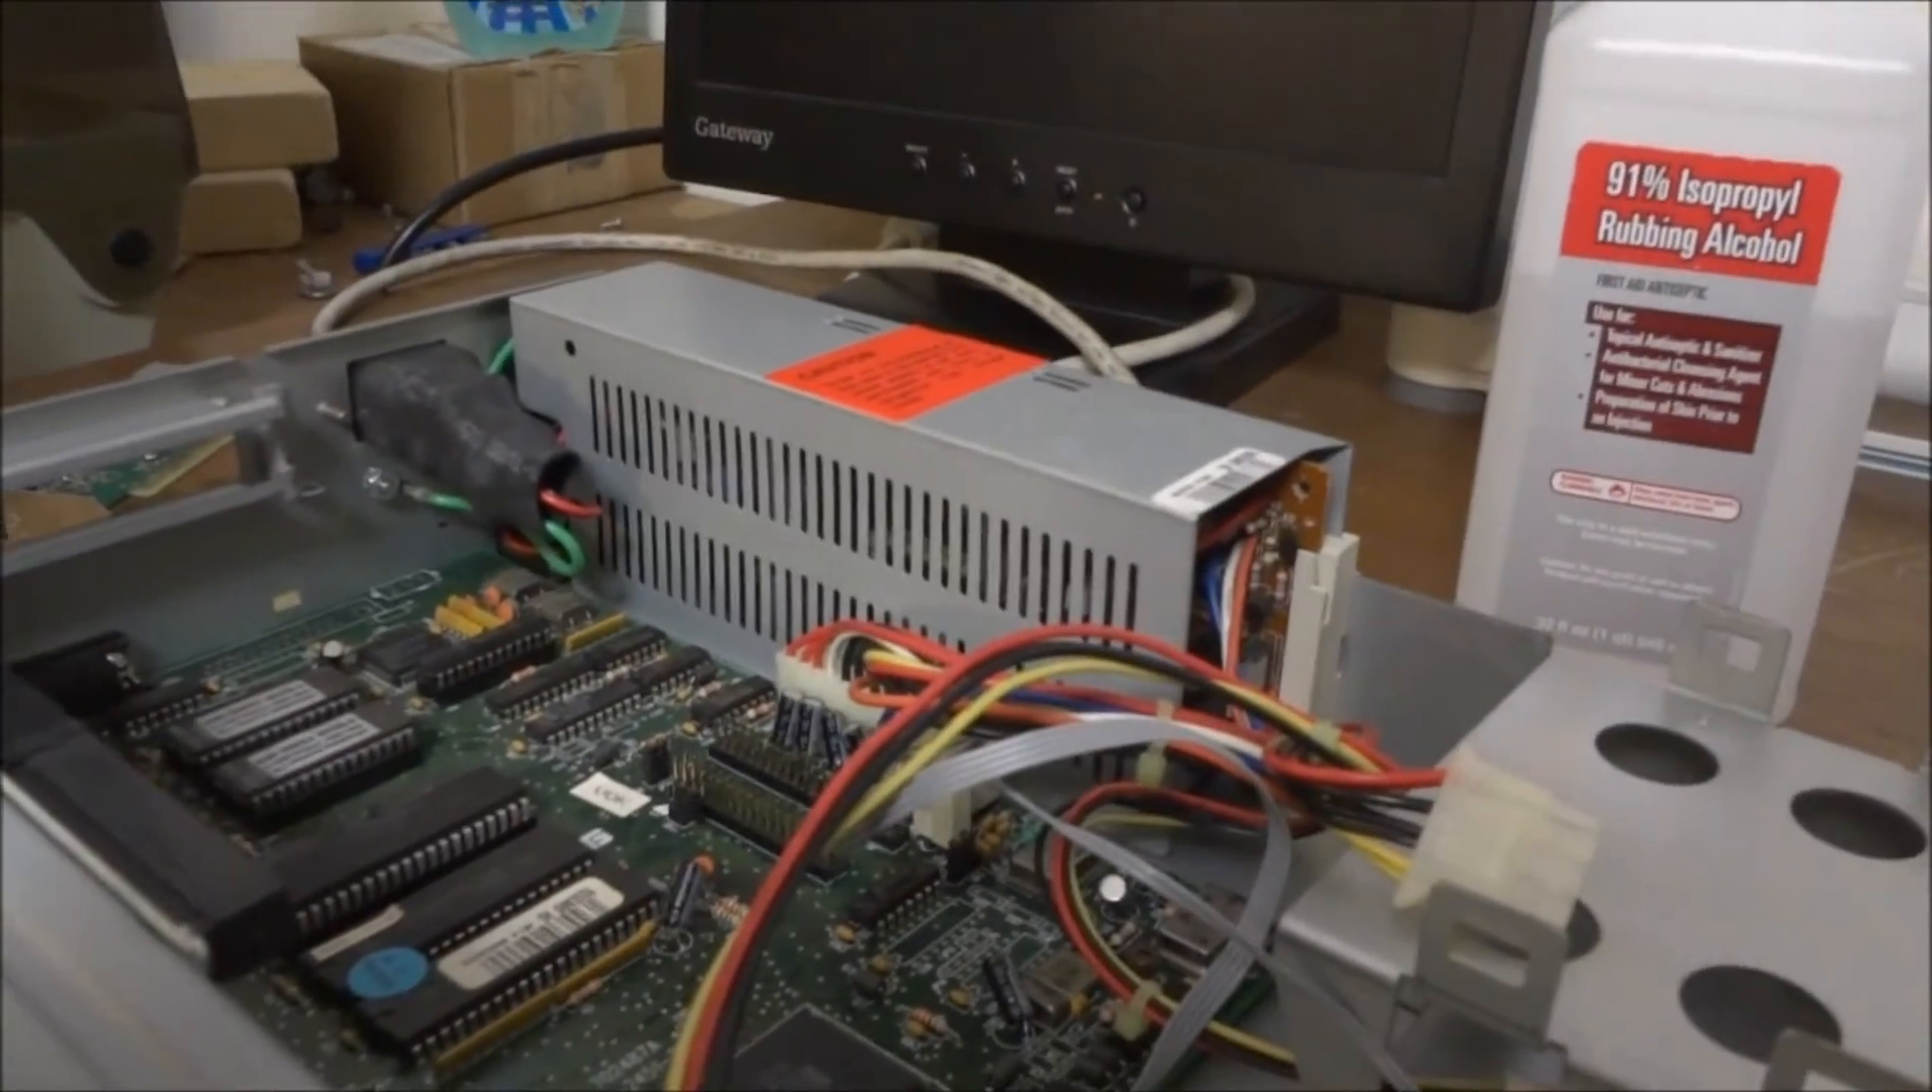So i got the shield on the power supply and cleaned that all up.